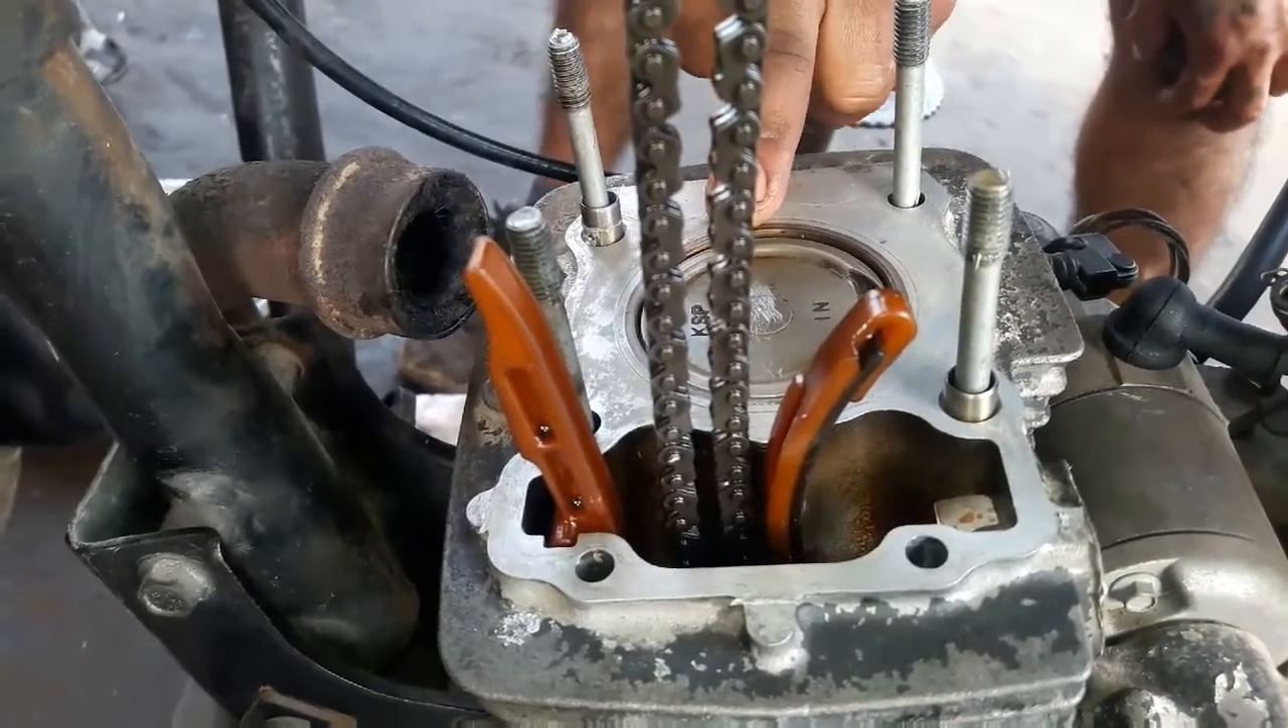Ahora como ven colocamos las dos guías de la culata.